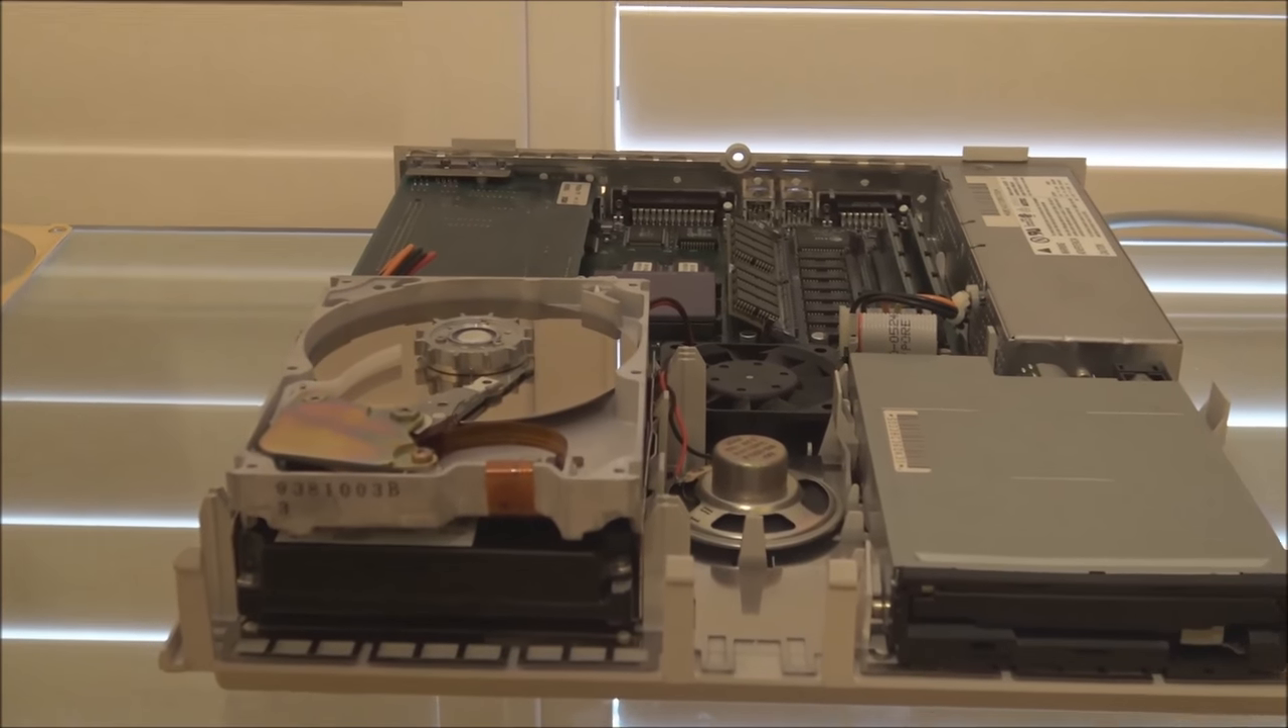So I've left the top cover off.